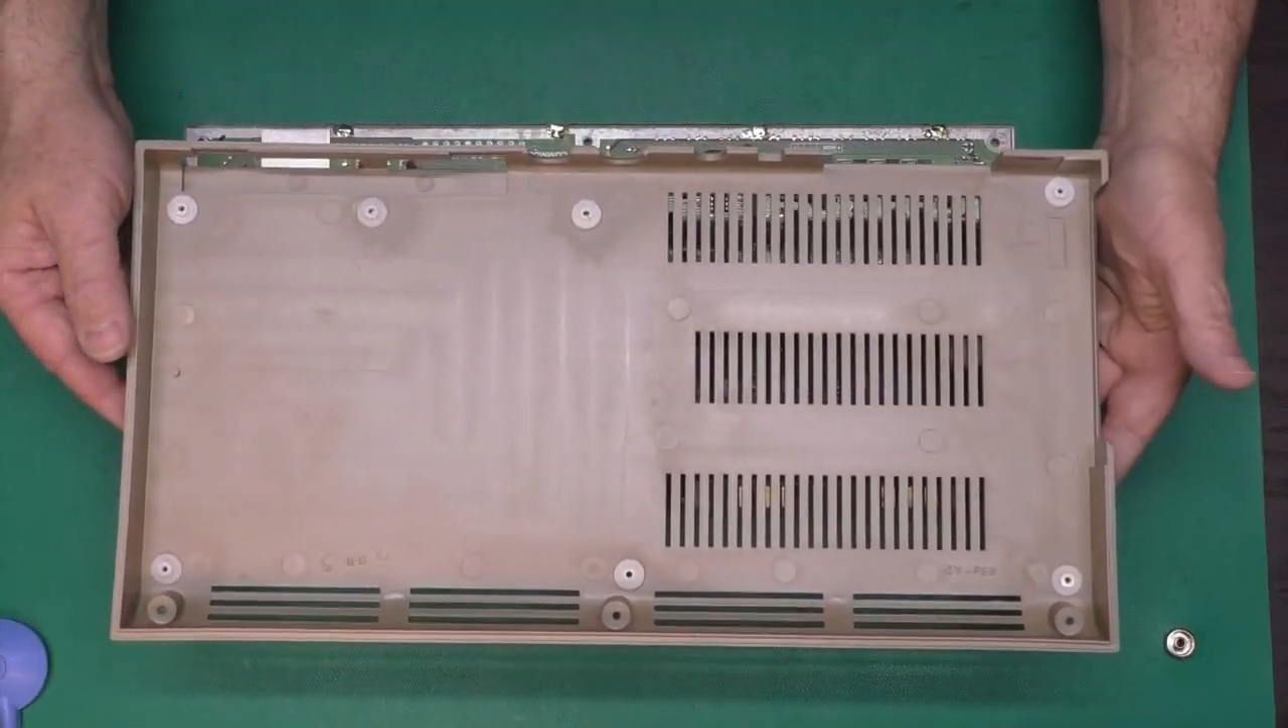We have the new standoffs in the bottom cover all epoxied in there.